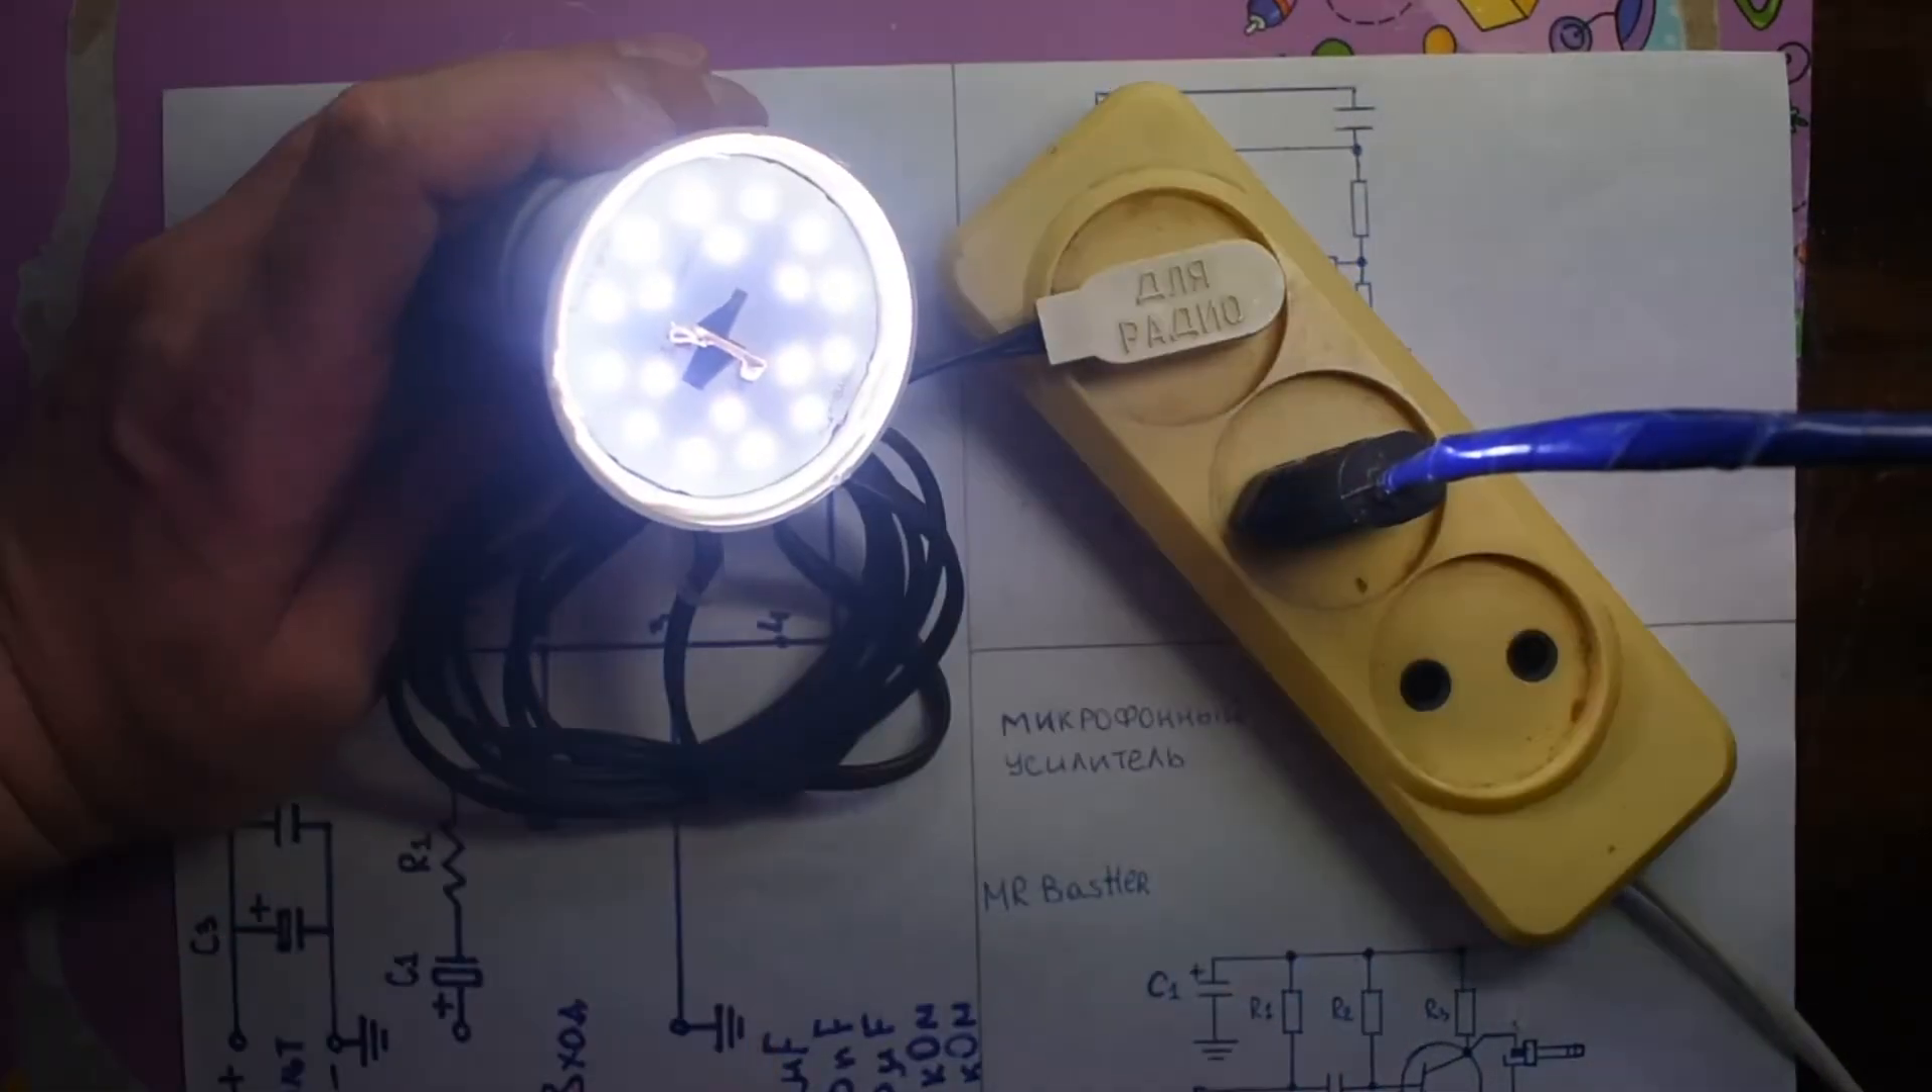Лампа прекрасно светит осталось сейчас вклеить колбу.